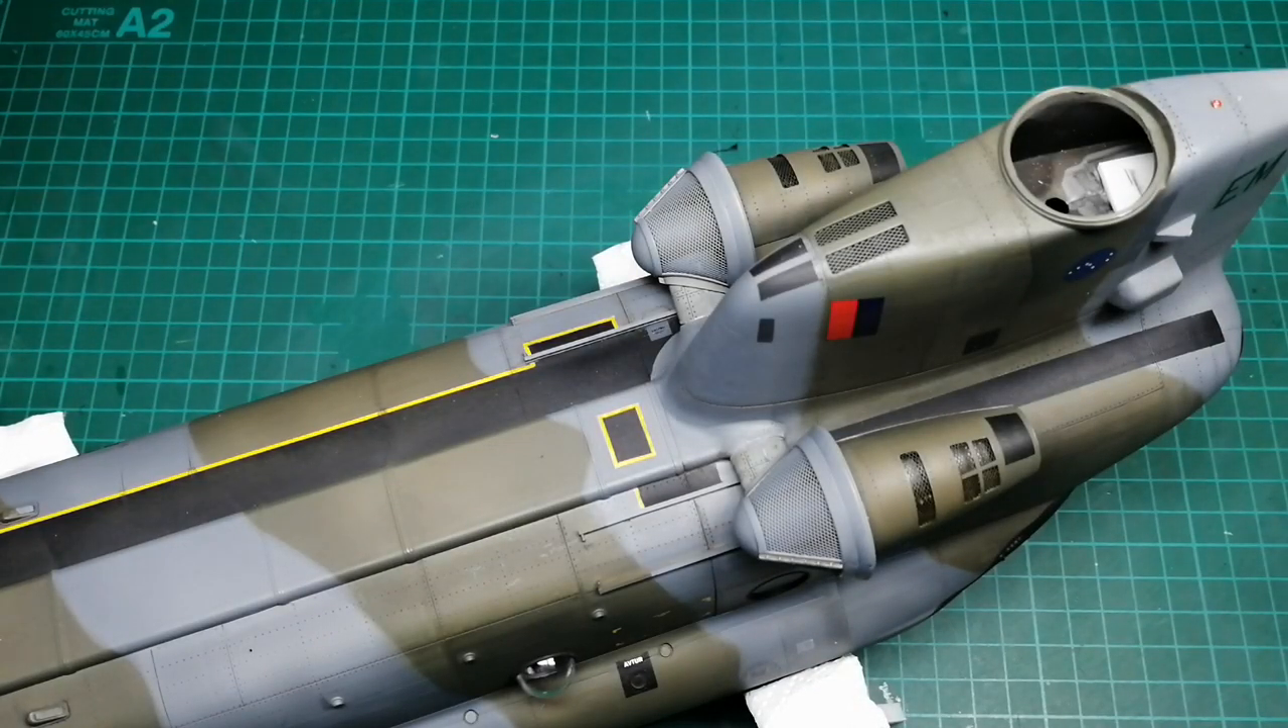So that's all the engine assemblies and what have you all assembled on both sides.